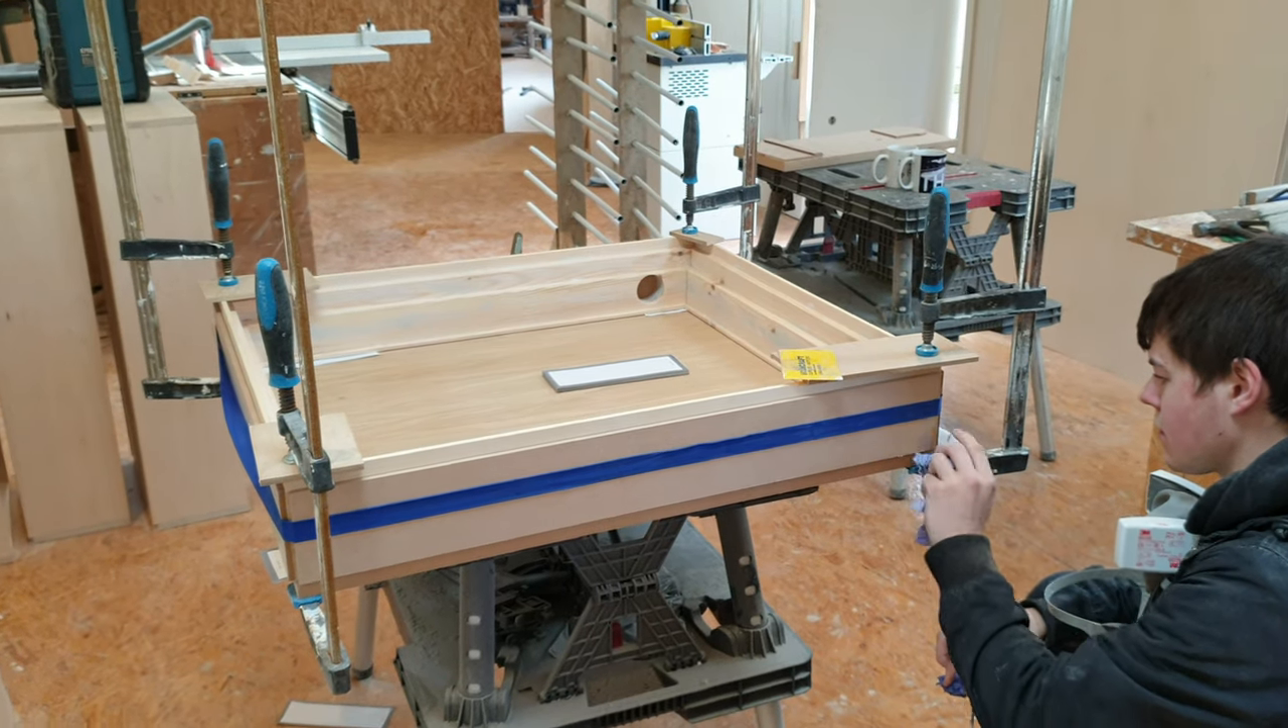So that is the frame glued up.